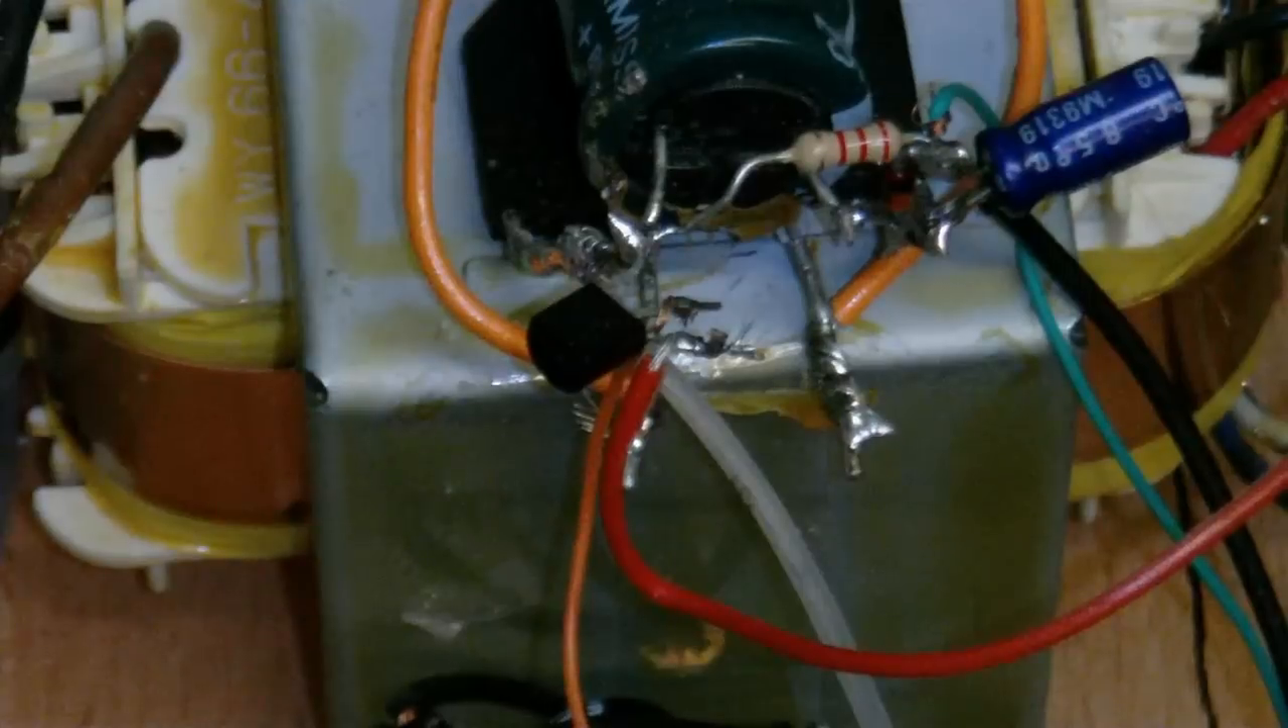I've added this little transistor here.